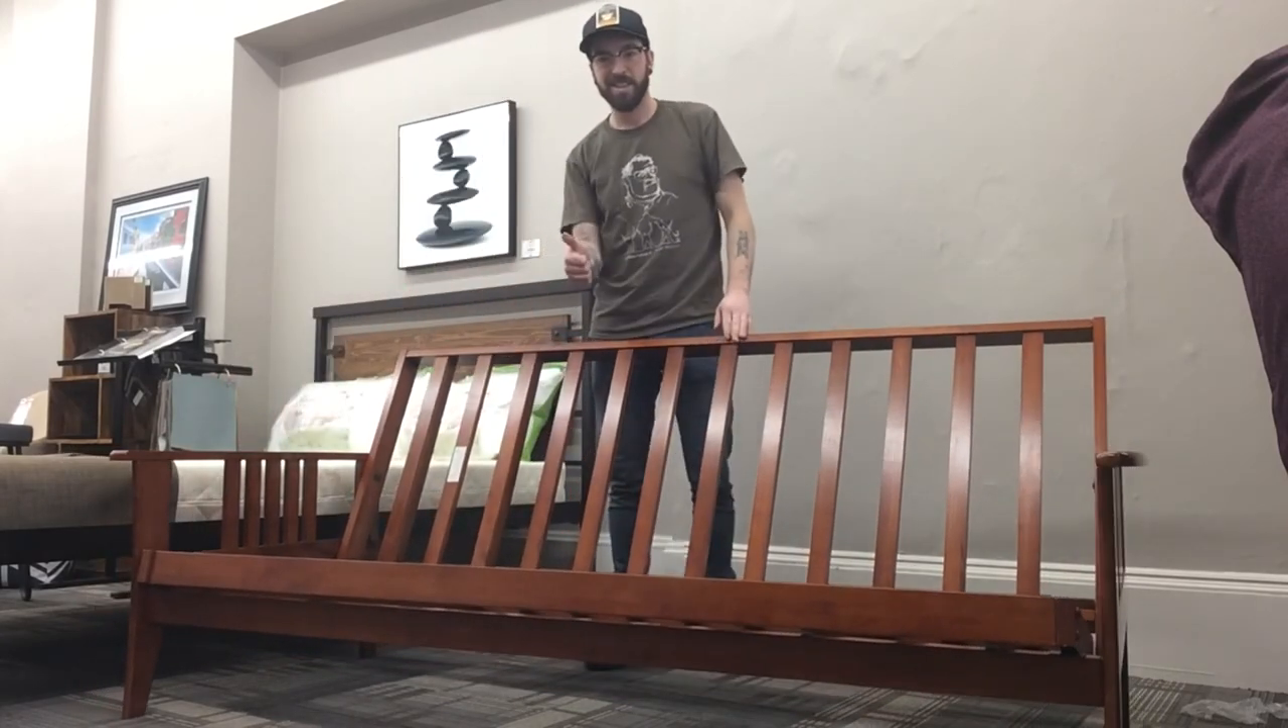We've got our frame all put together.